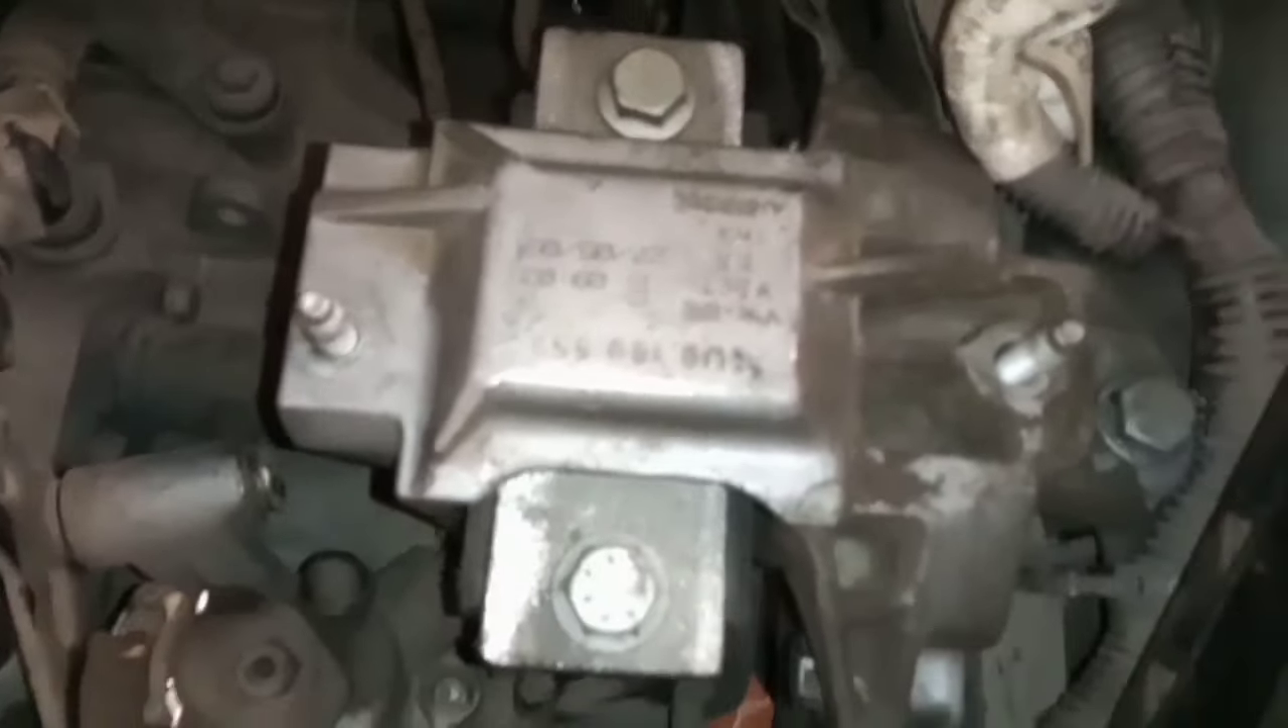Ya puse el nuevo soporte en su lugar ya coloqué los tornillos de sujeción.